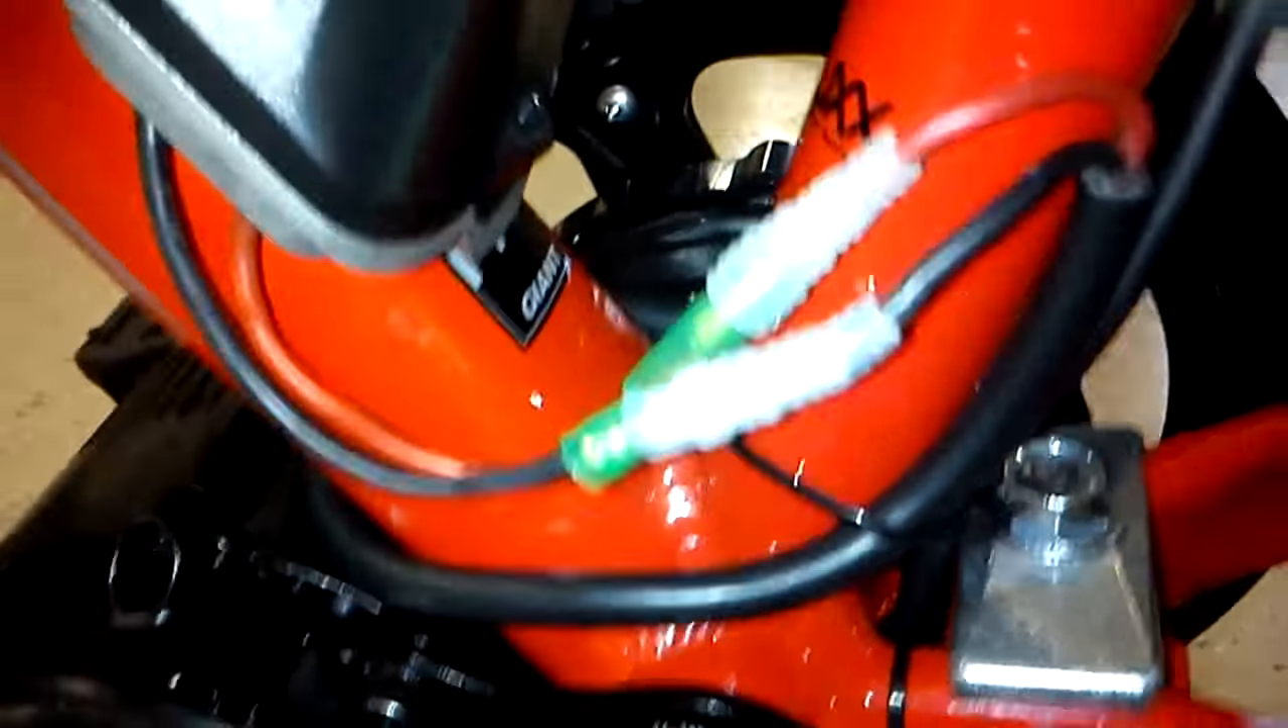And I still have to put some electric tape over the connections where the battery powers the engine.